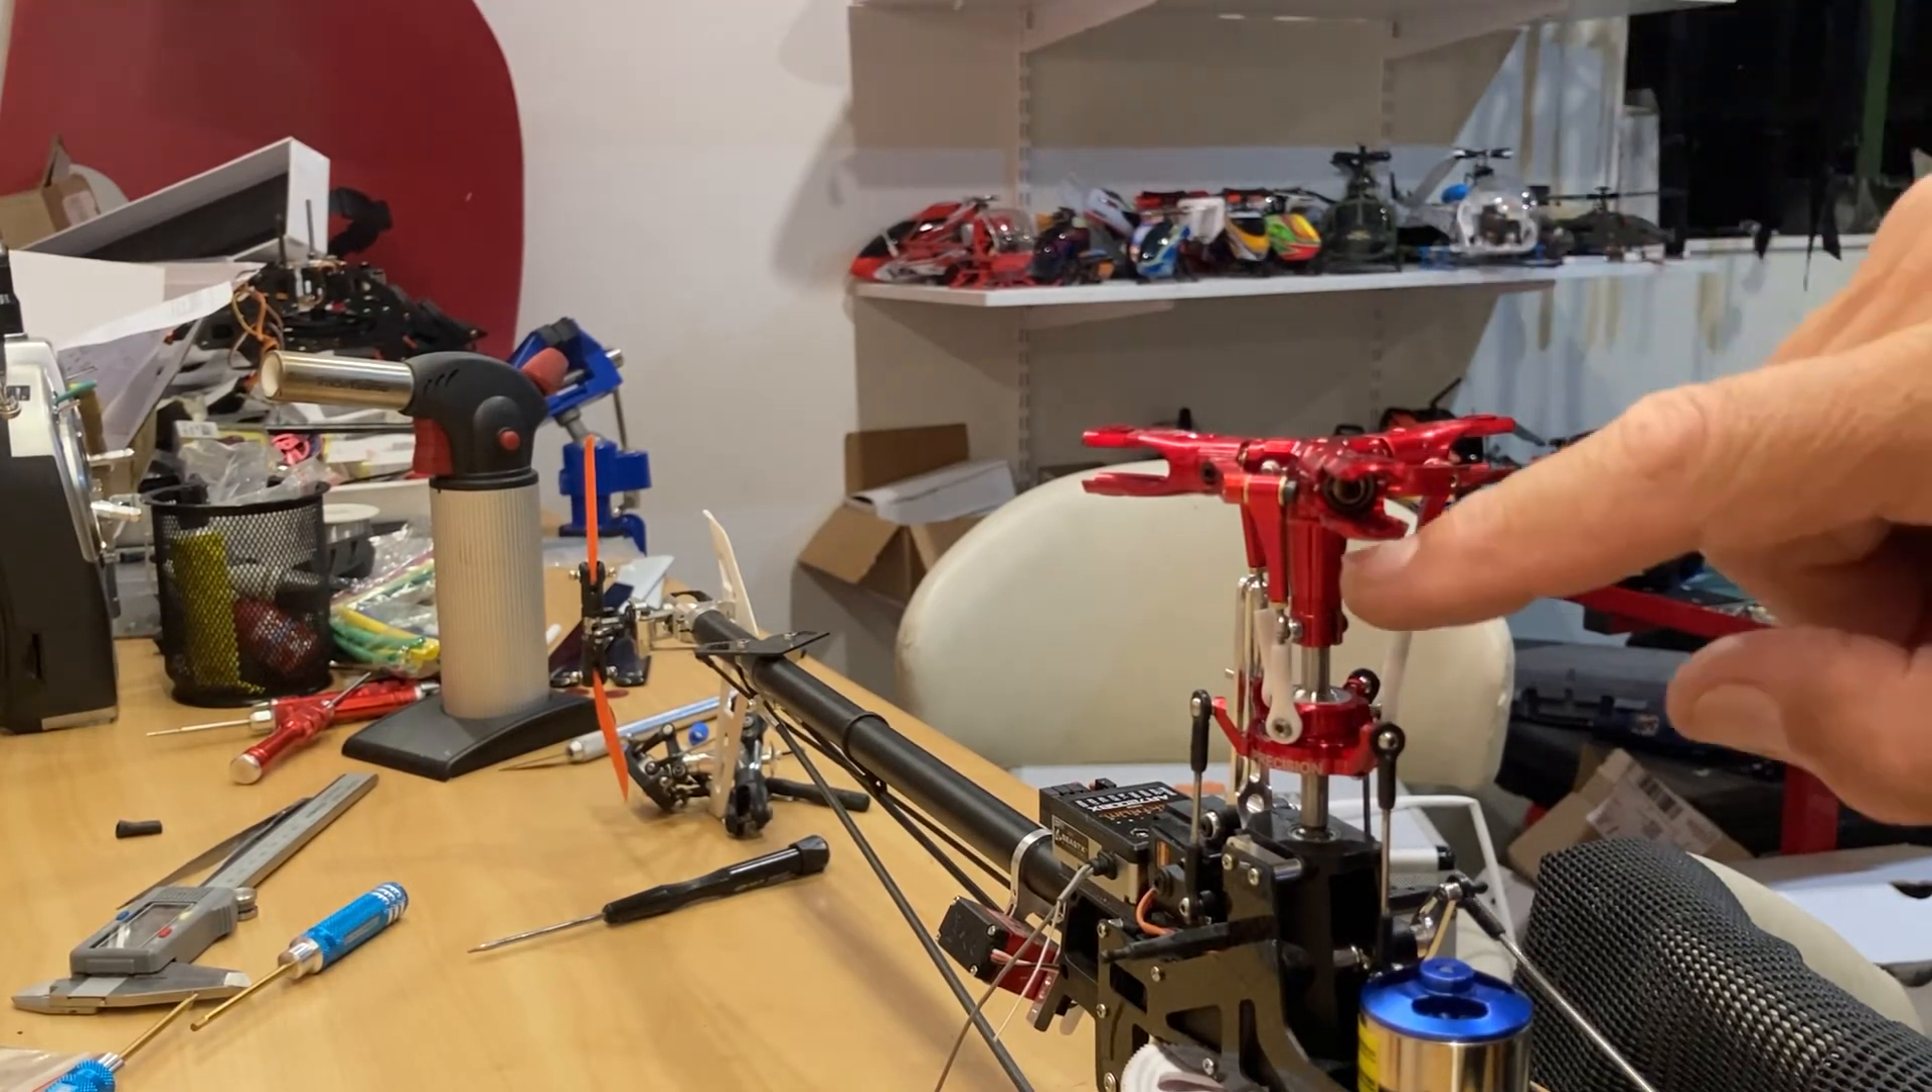All right rotor heads all on.